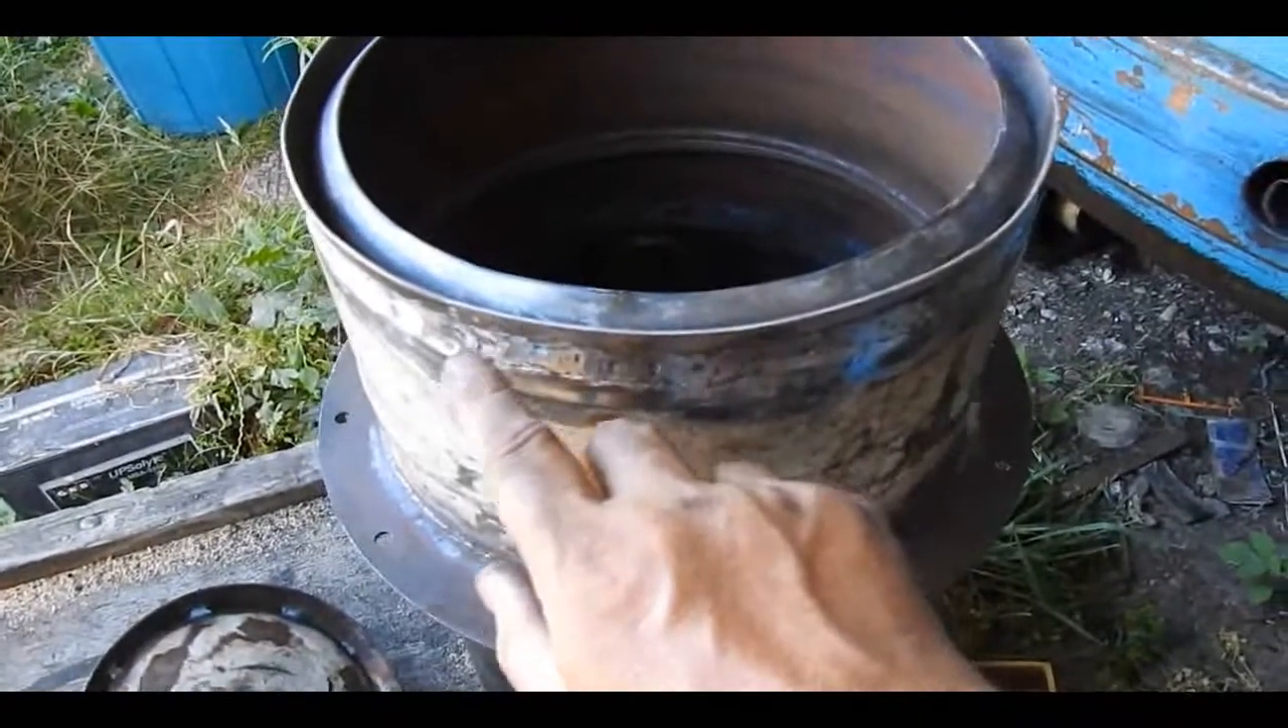If we take a look at this, you'll see that what I've done, is I've put this ridge on here, this flange, and I've attached this 9kg gas cylinder barrel.